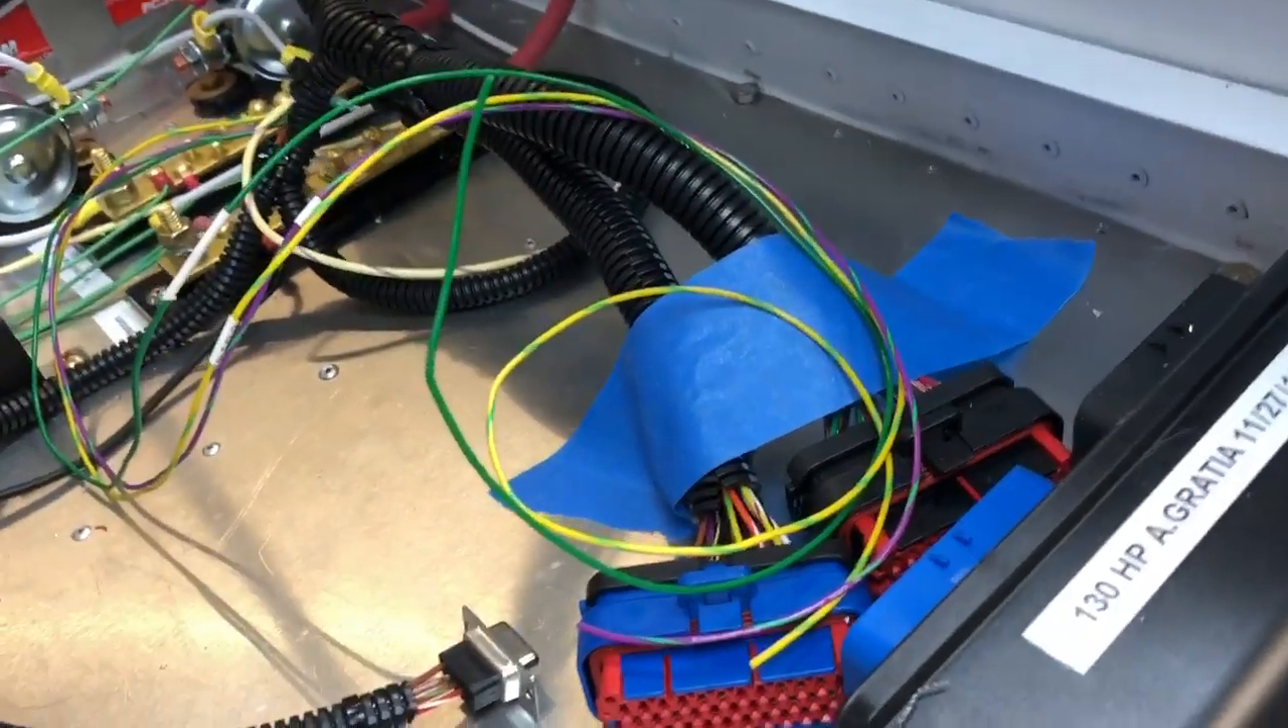We didn't plug in the connectors yet because we want all the electrical systems to be done prior to powering up the ecu.